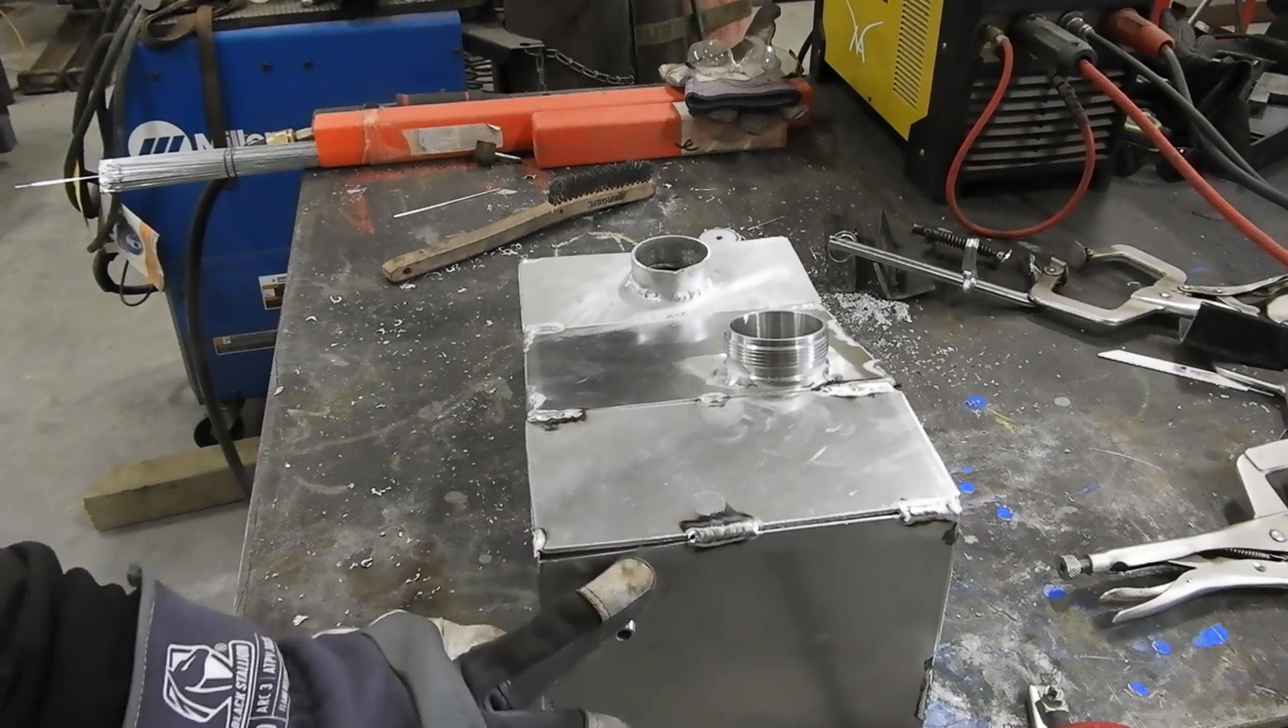Got all the ports and everything on the tank I don't have the brackets.